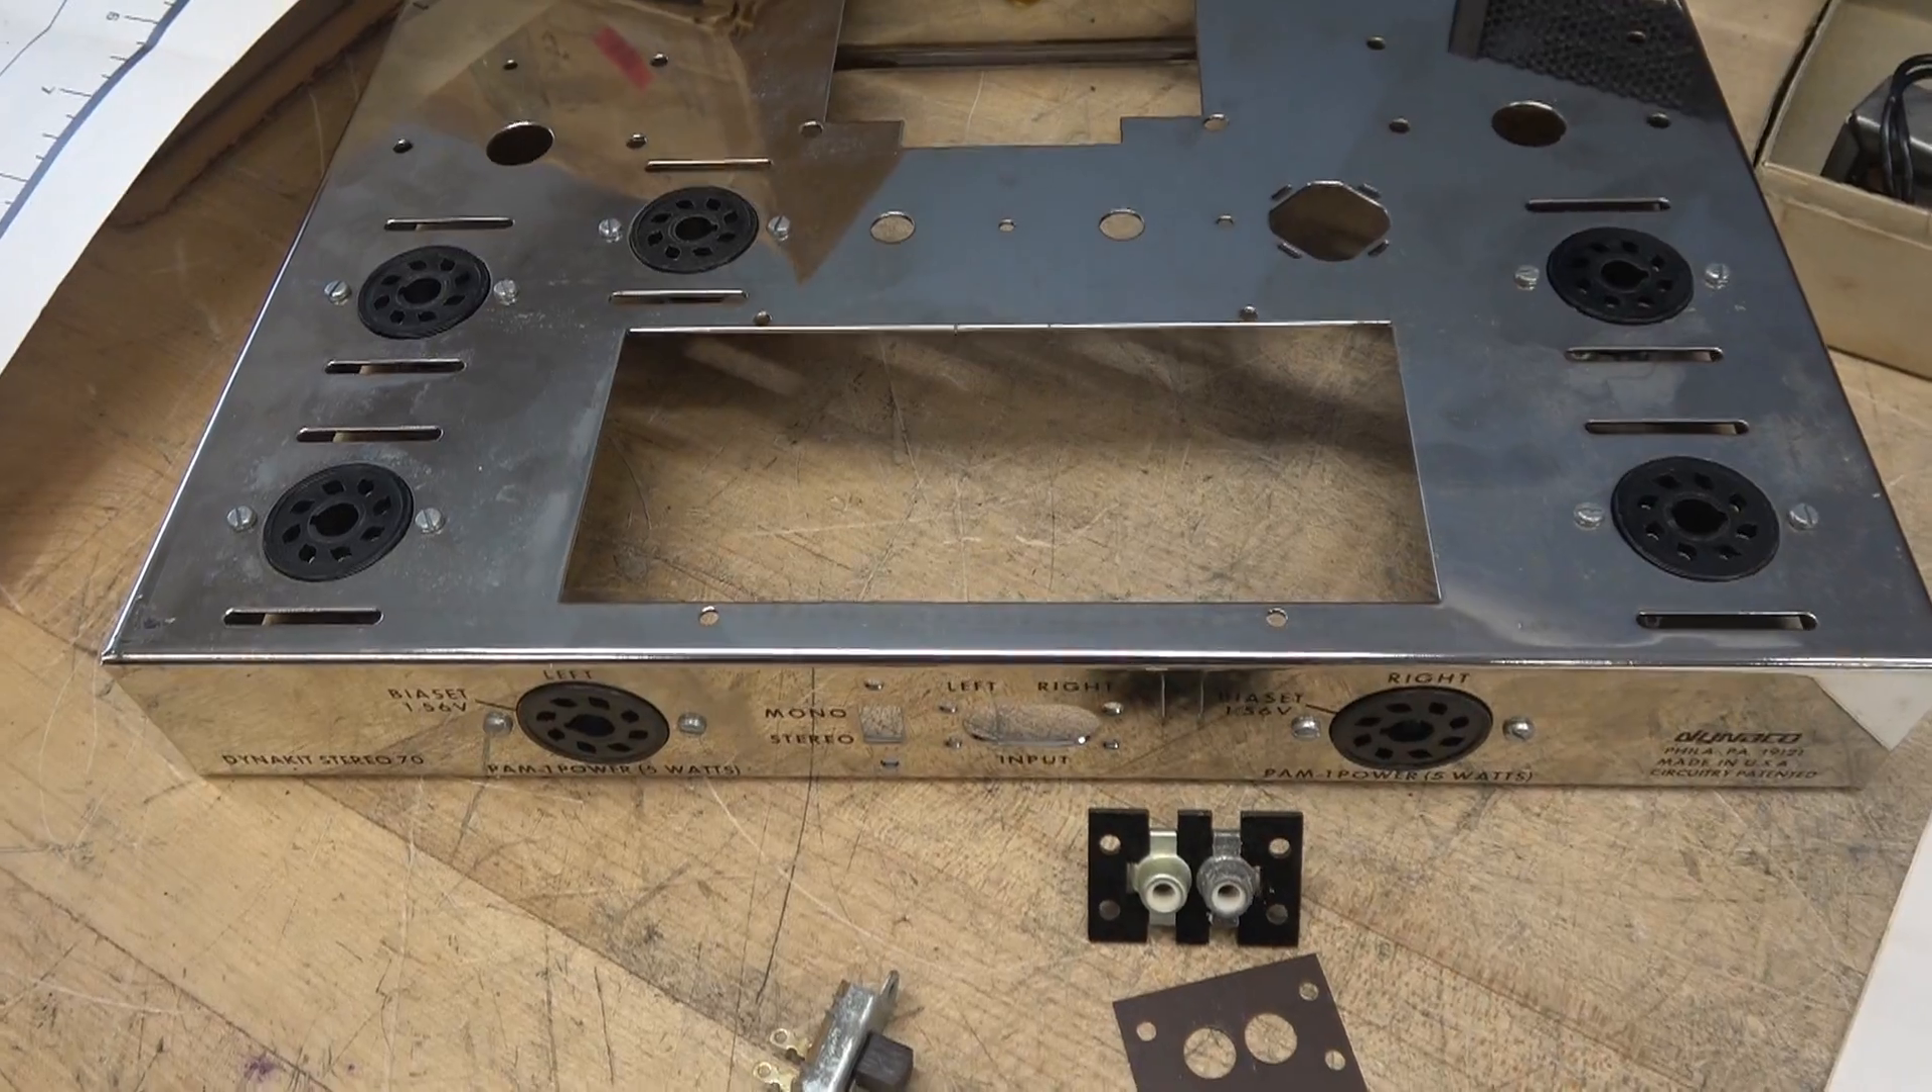All right I have these seven octal sockets installed.